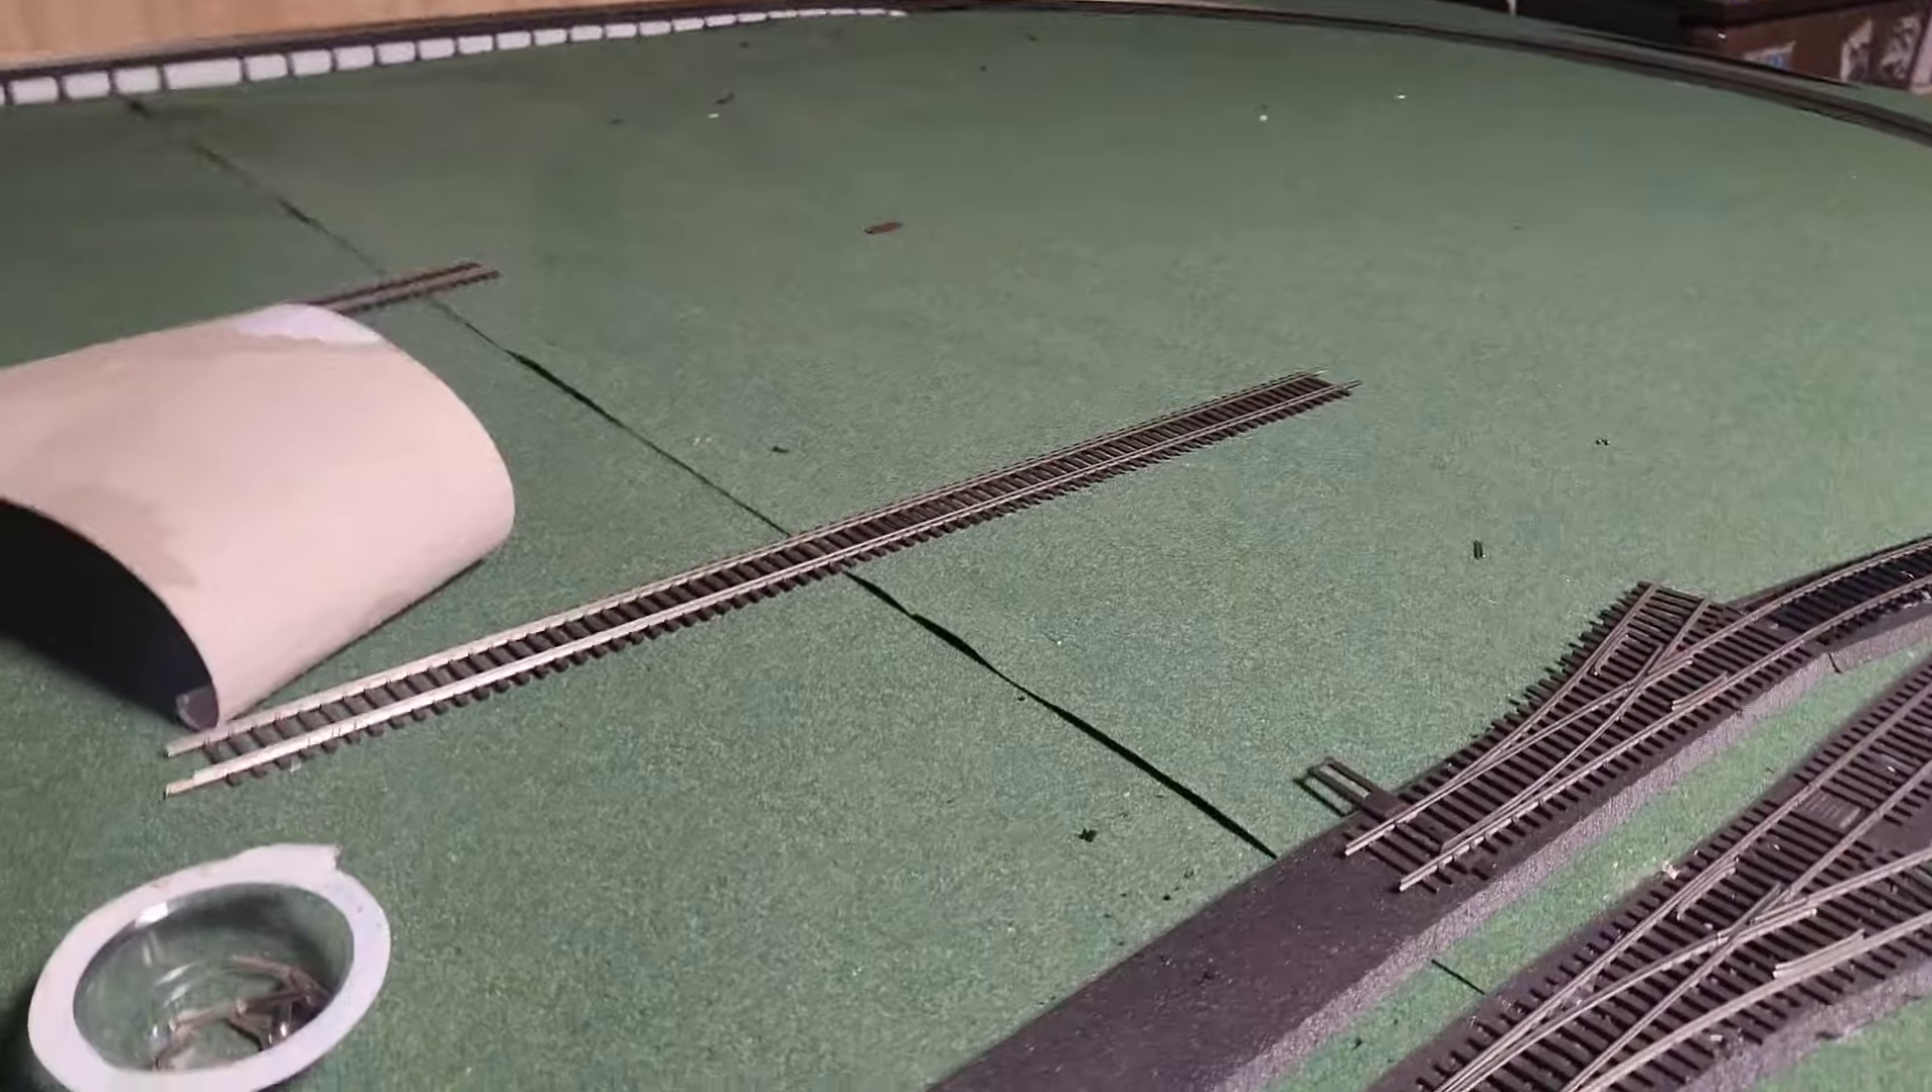Now we need to work on The section of track here that we have missing.